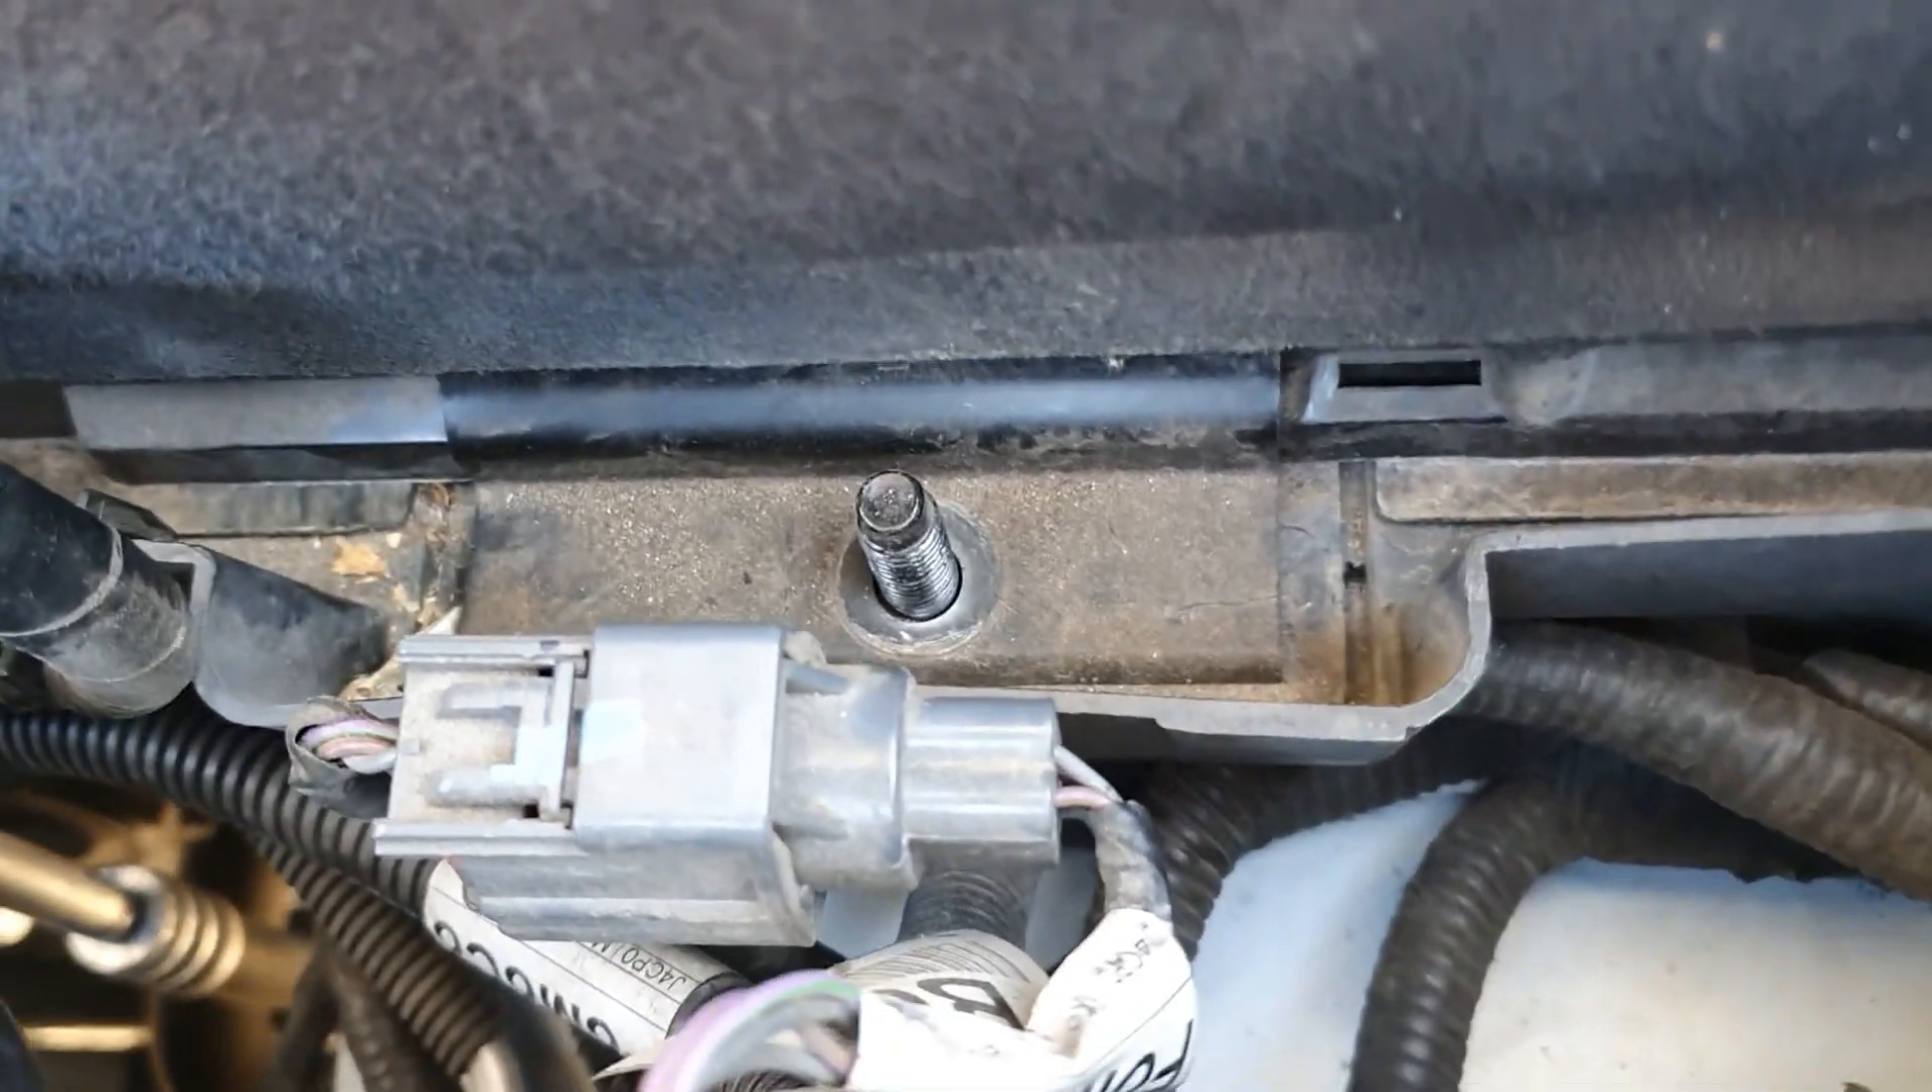Now i've removed the nut i've got to remove this bracket.